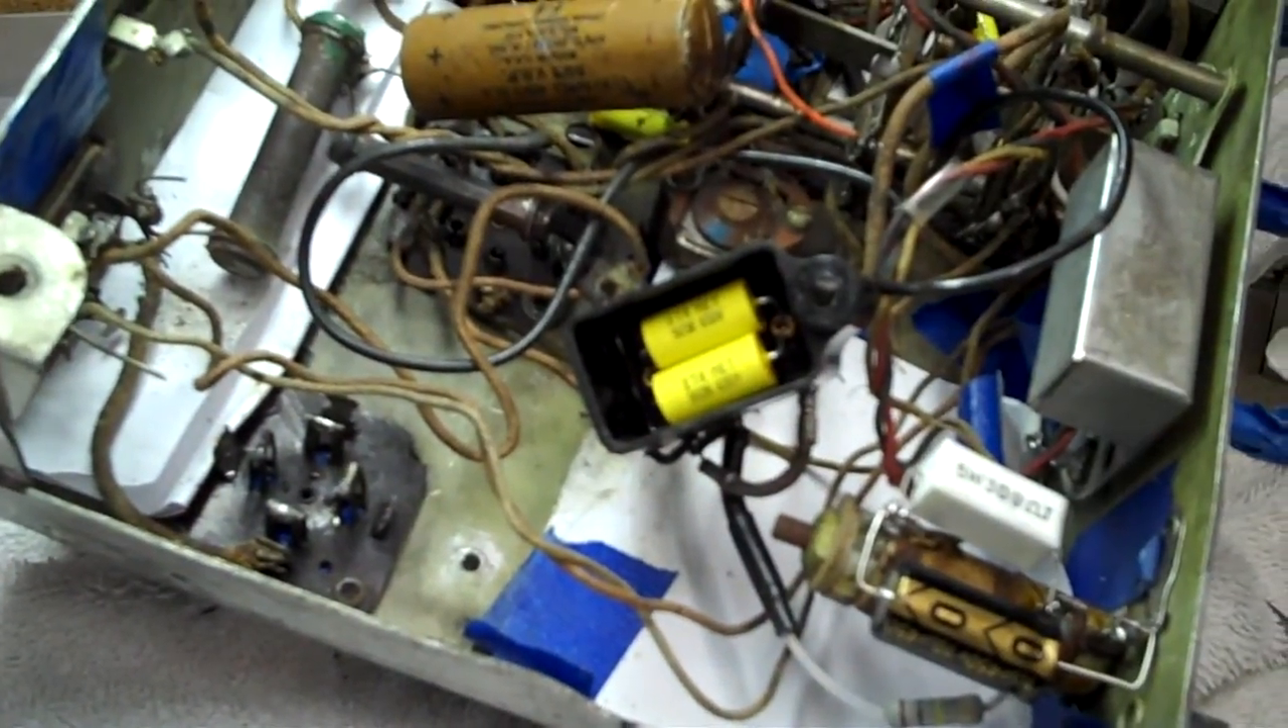Right here we have the second bakelite block cleaned out the twin 0 .09 microfarad capacitors are in.